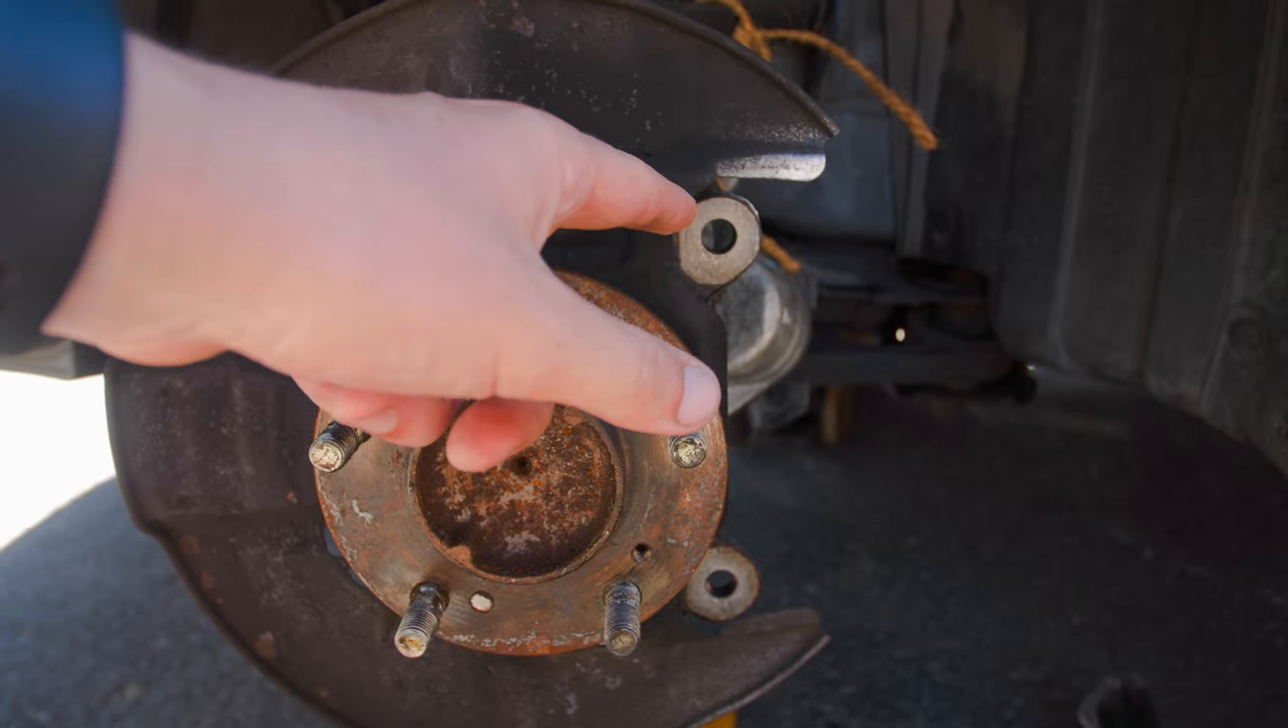So now that the disc is off you can see the dust shield on the back.